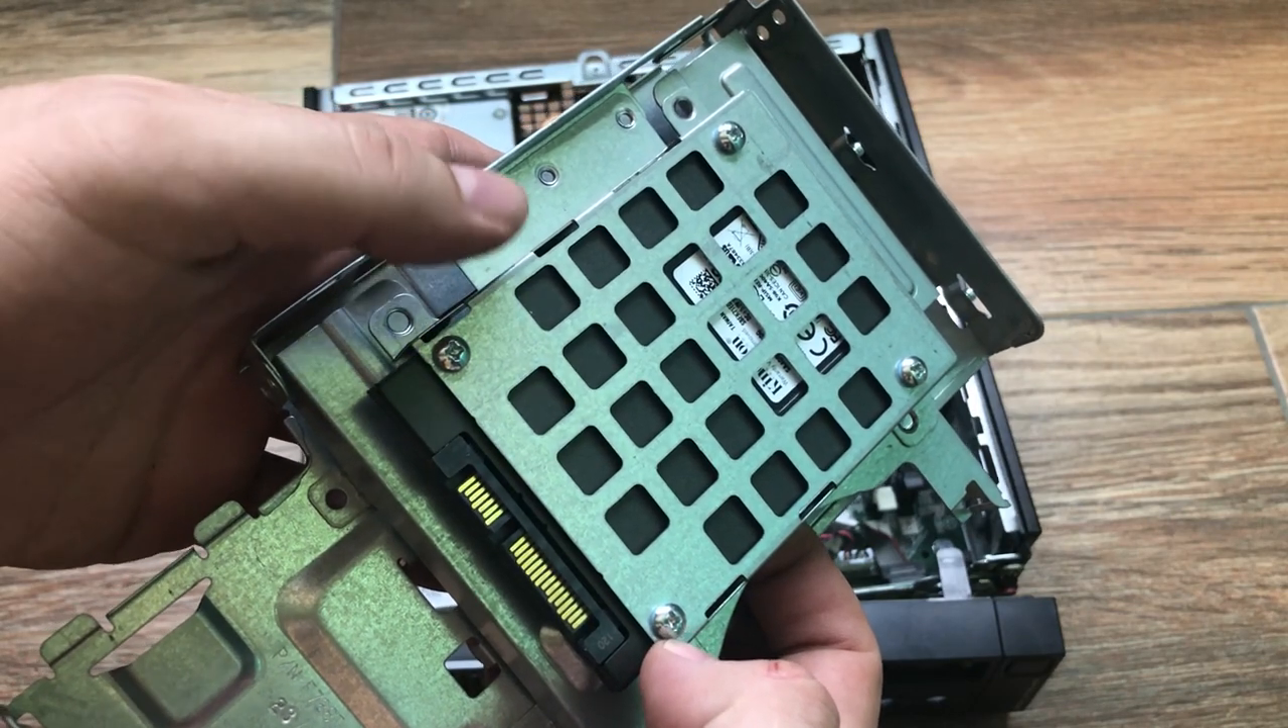Aquí tenemos el disco duro SSD Kingston que pusimos el otro día al portátil y ahora lo hemos puesto aquí.